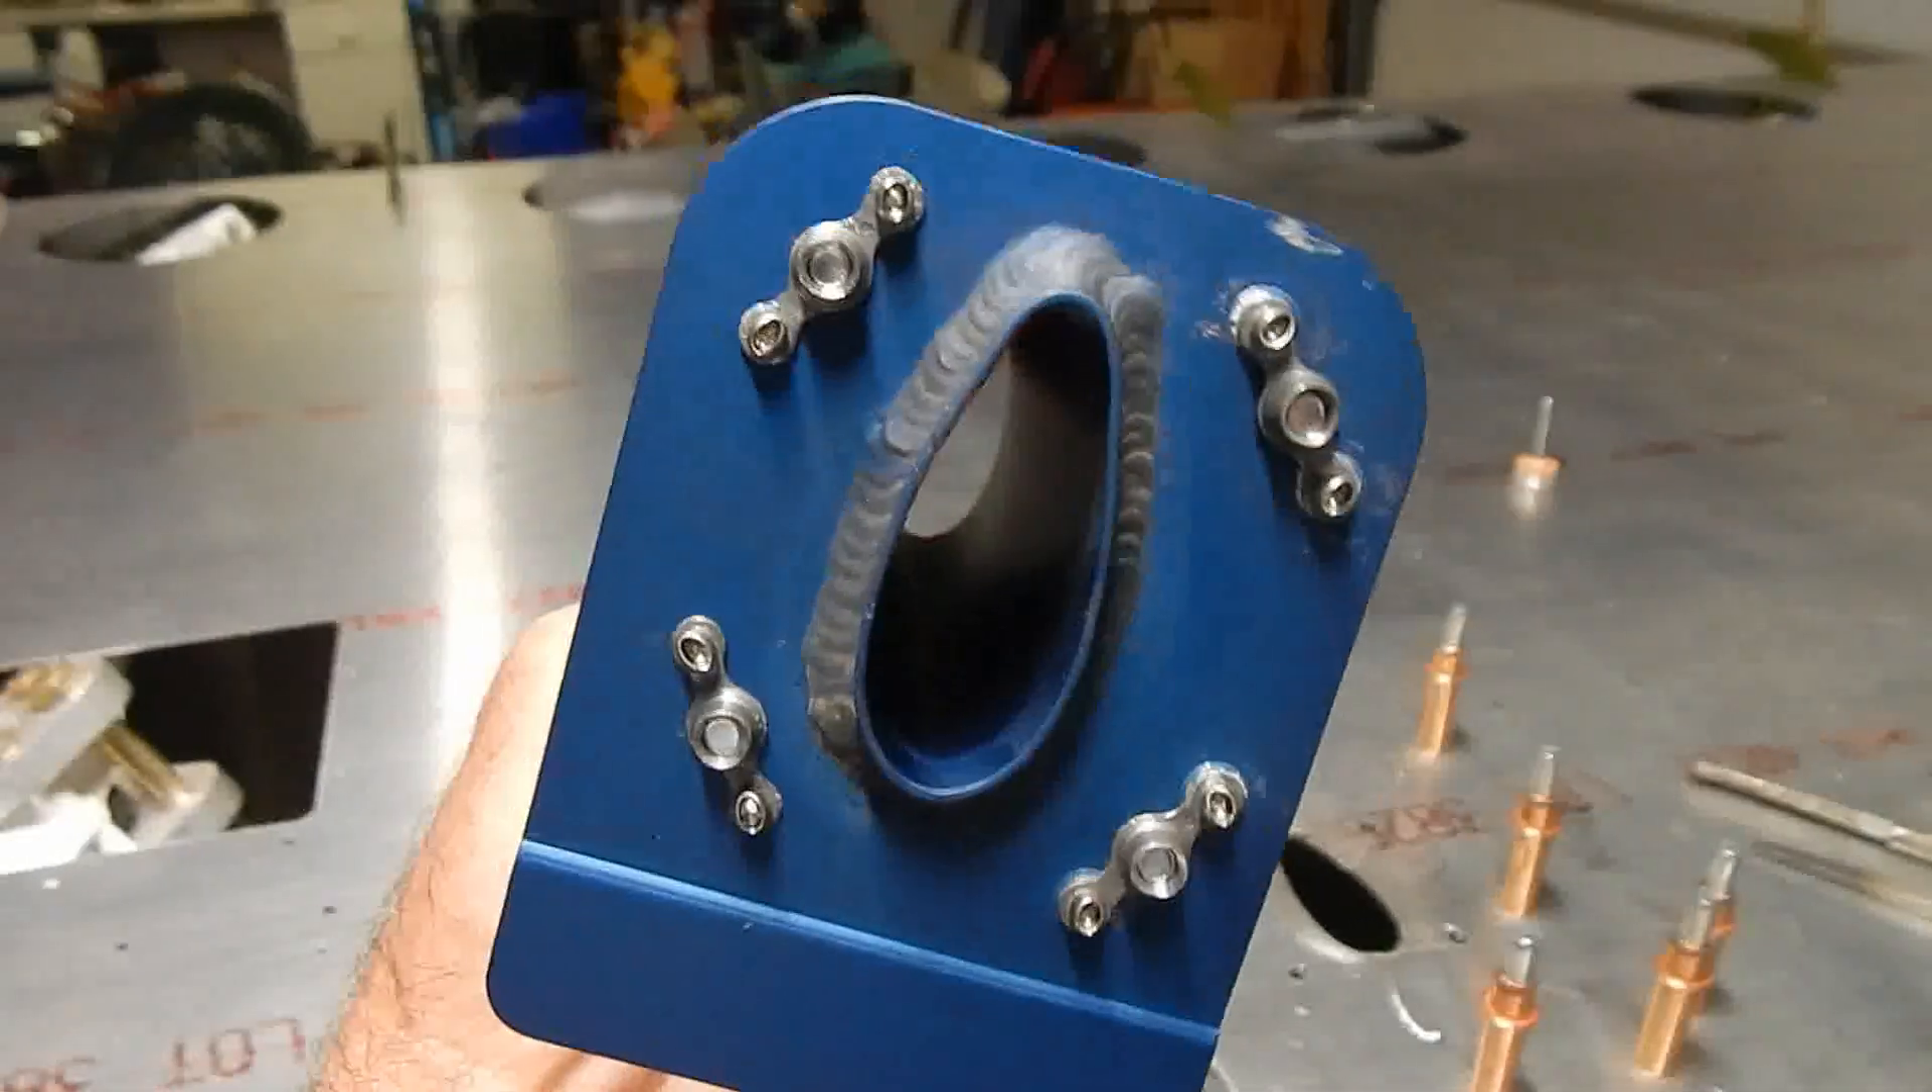I've got the, uh, stainless steel flush rivets in and the nut plates are riveted on, uh, to the base of this mast.